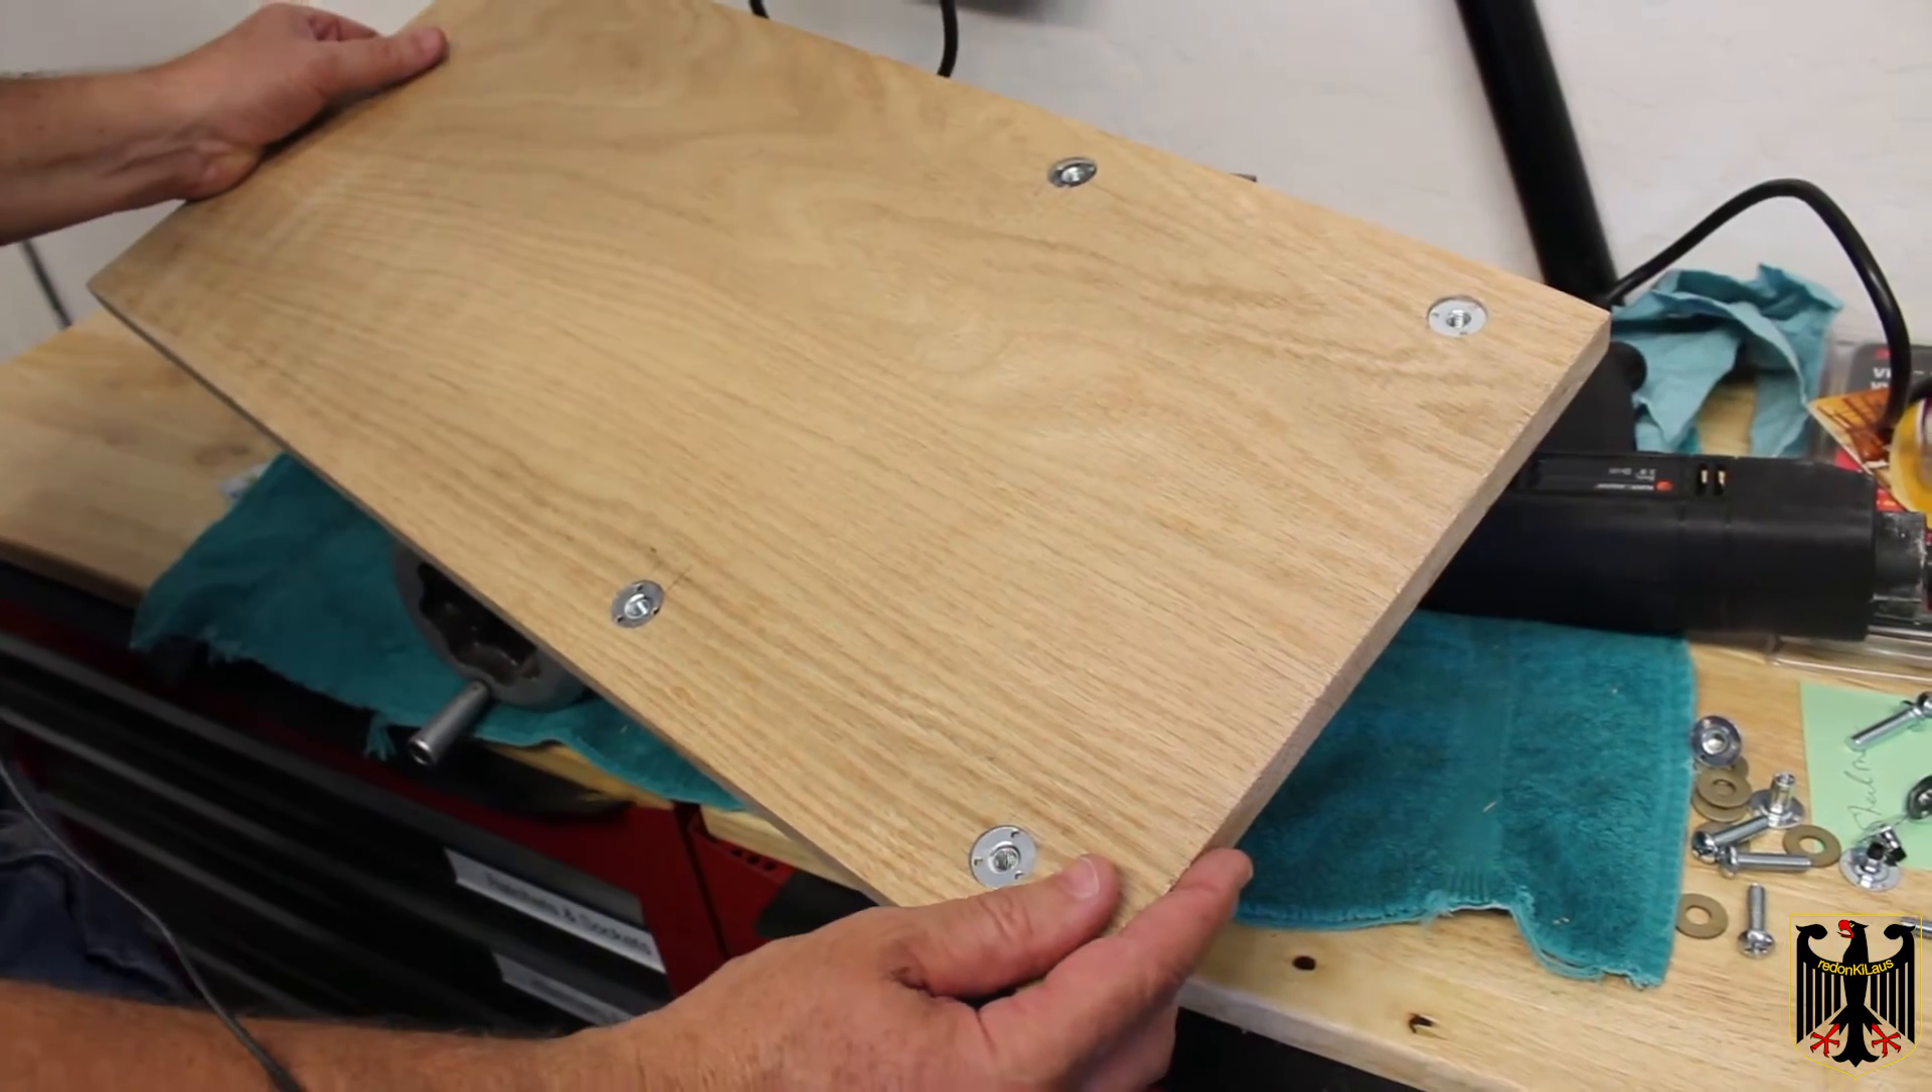Okay so I have the board ready now for the compound milling table I put these t-nuts in and the screws will go through from the other side.